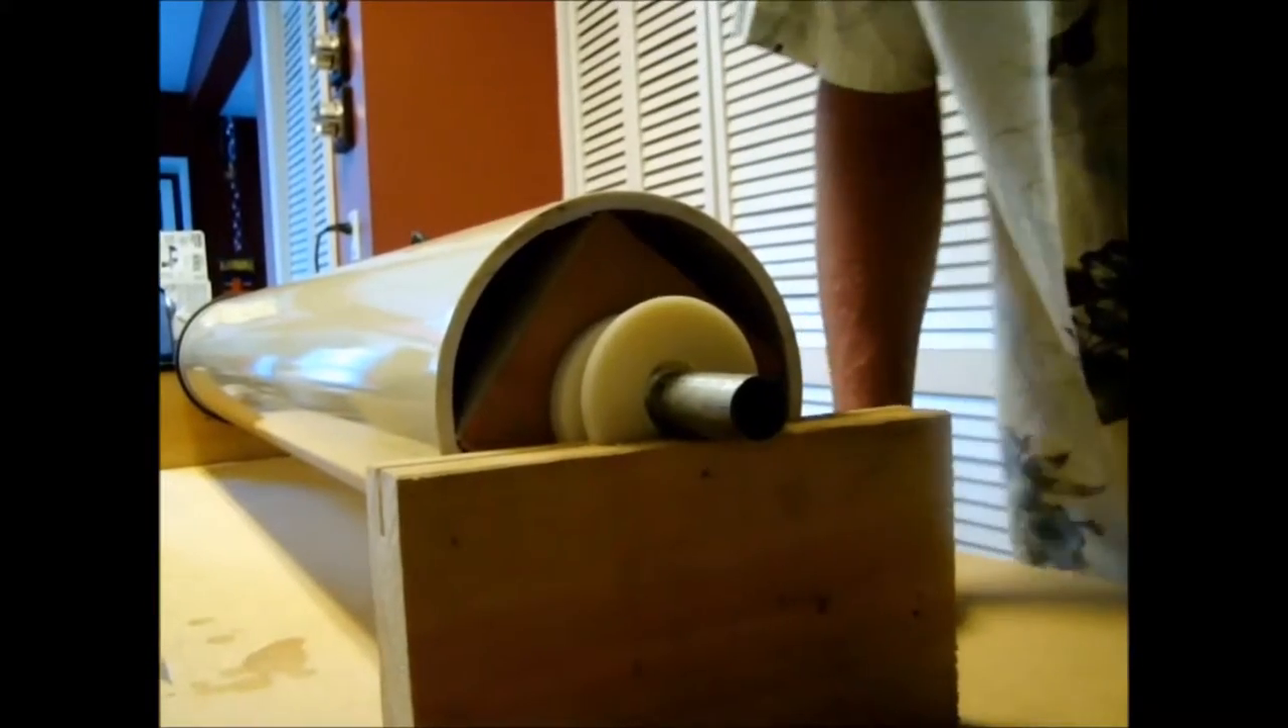To hold our 6-inch piece of PVC, we have a square block wedged inside.